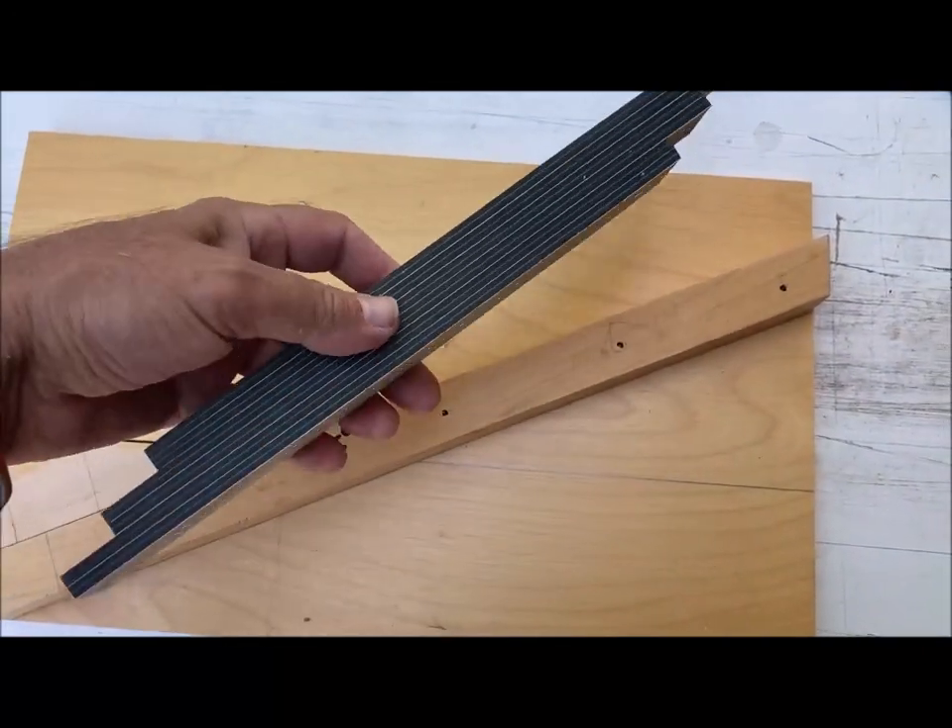All right, here is my block all glued up.